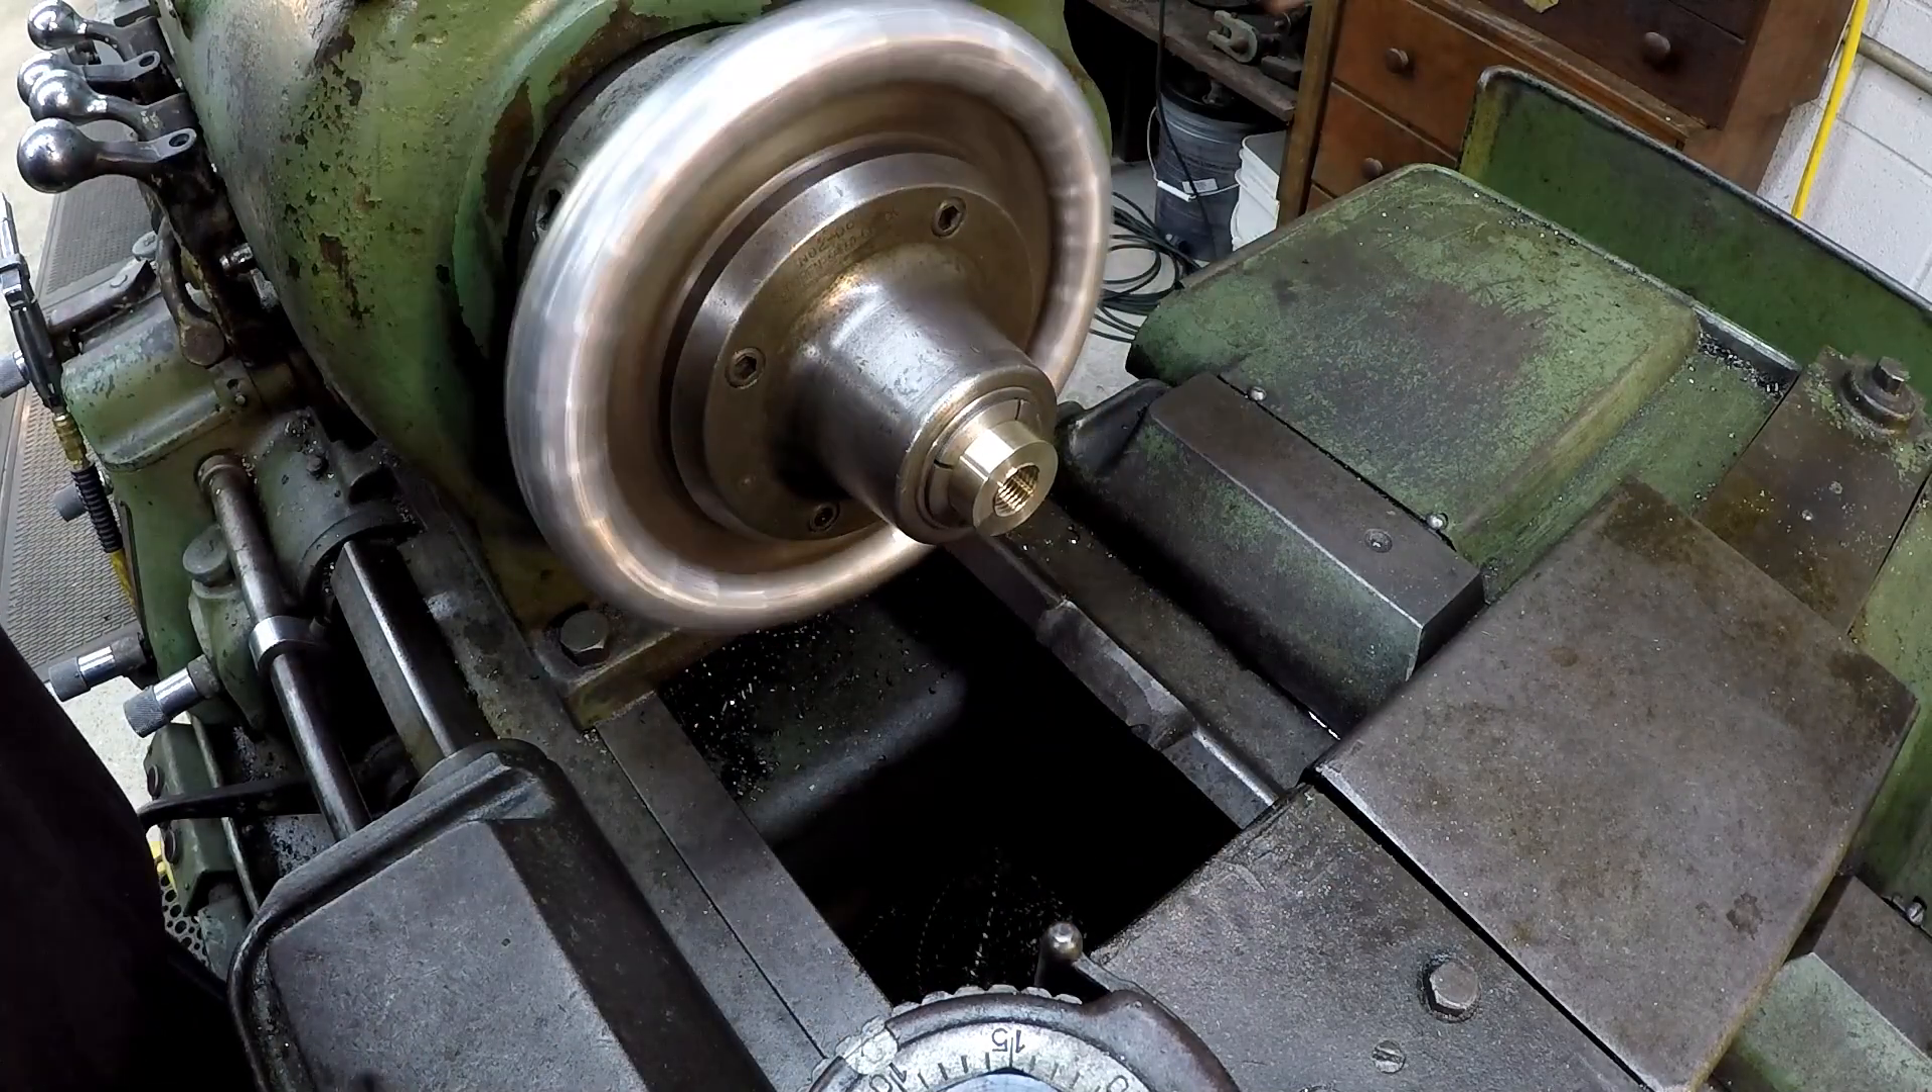Clean everything real good and put the collet chuck on. Alright, there she is, mounted up. There's our one and three-eighths collet.